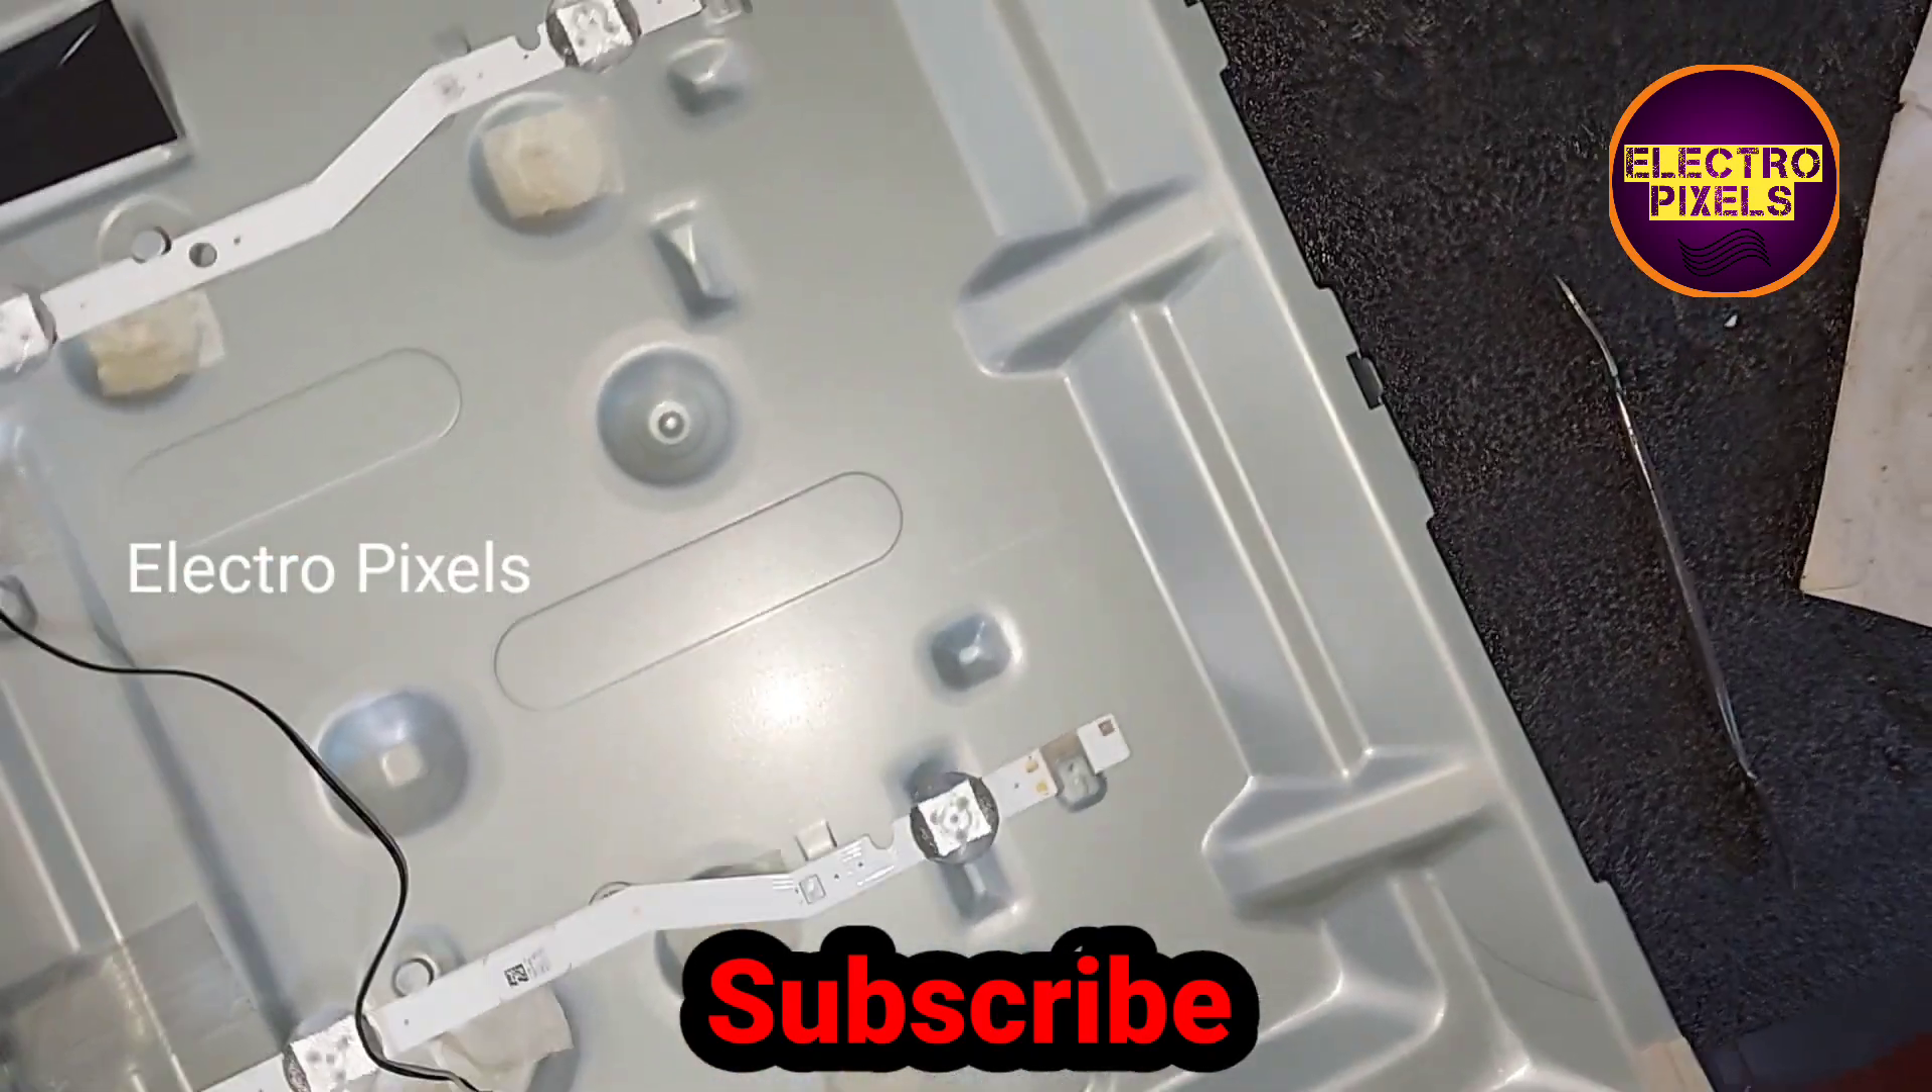See, now the new LED strips are placed.